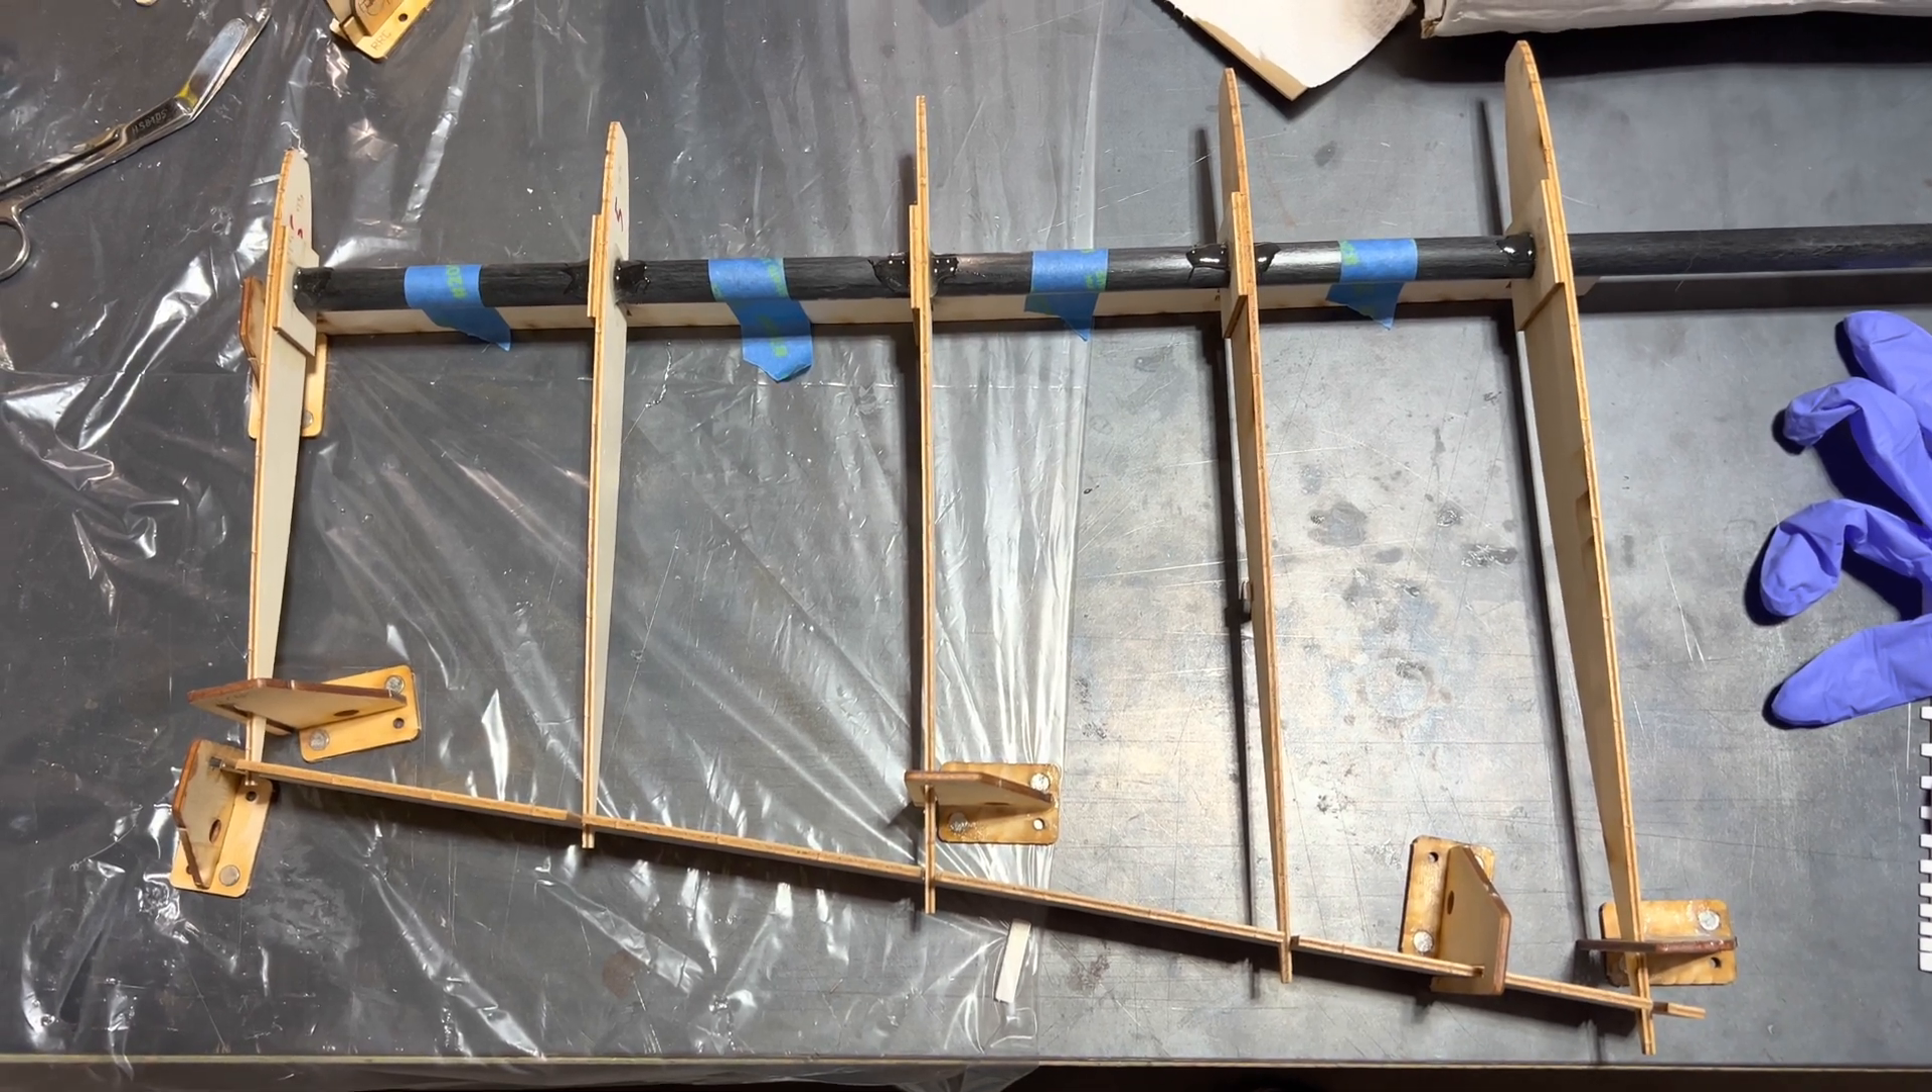All right, friends, you can see we have our carbon fiber spar in place, and the assembly is resting on the jig.